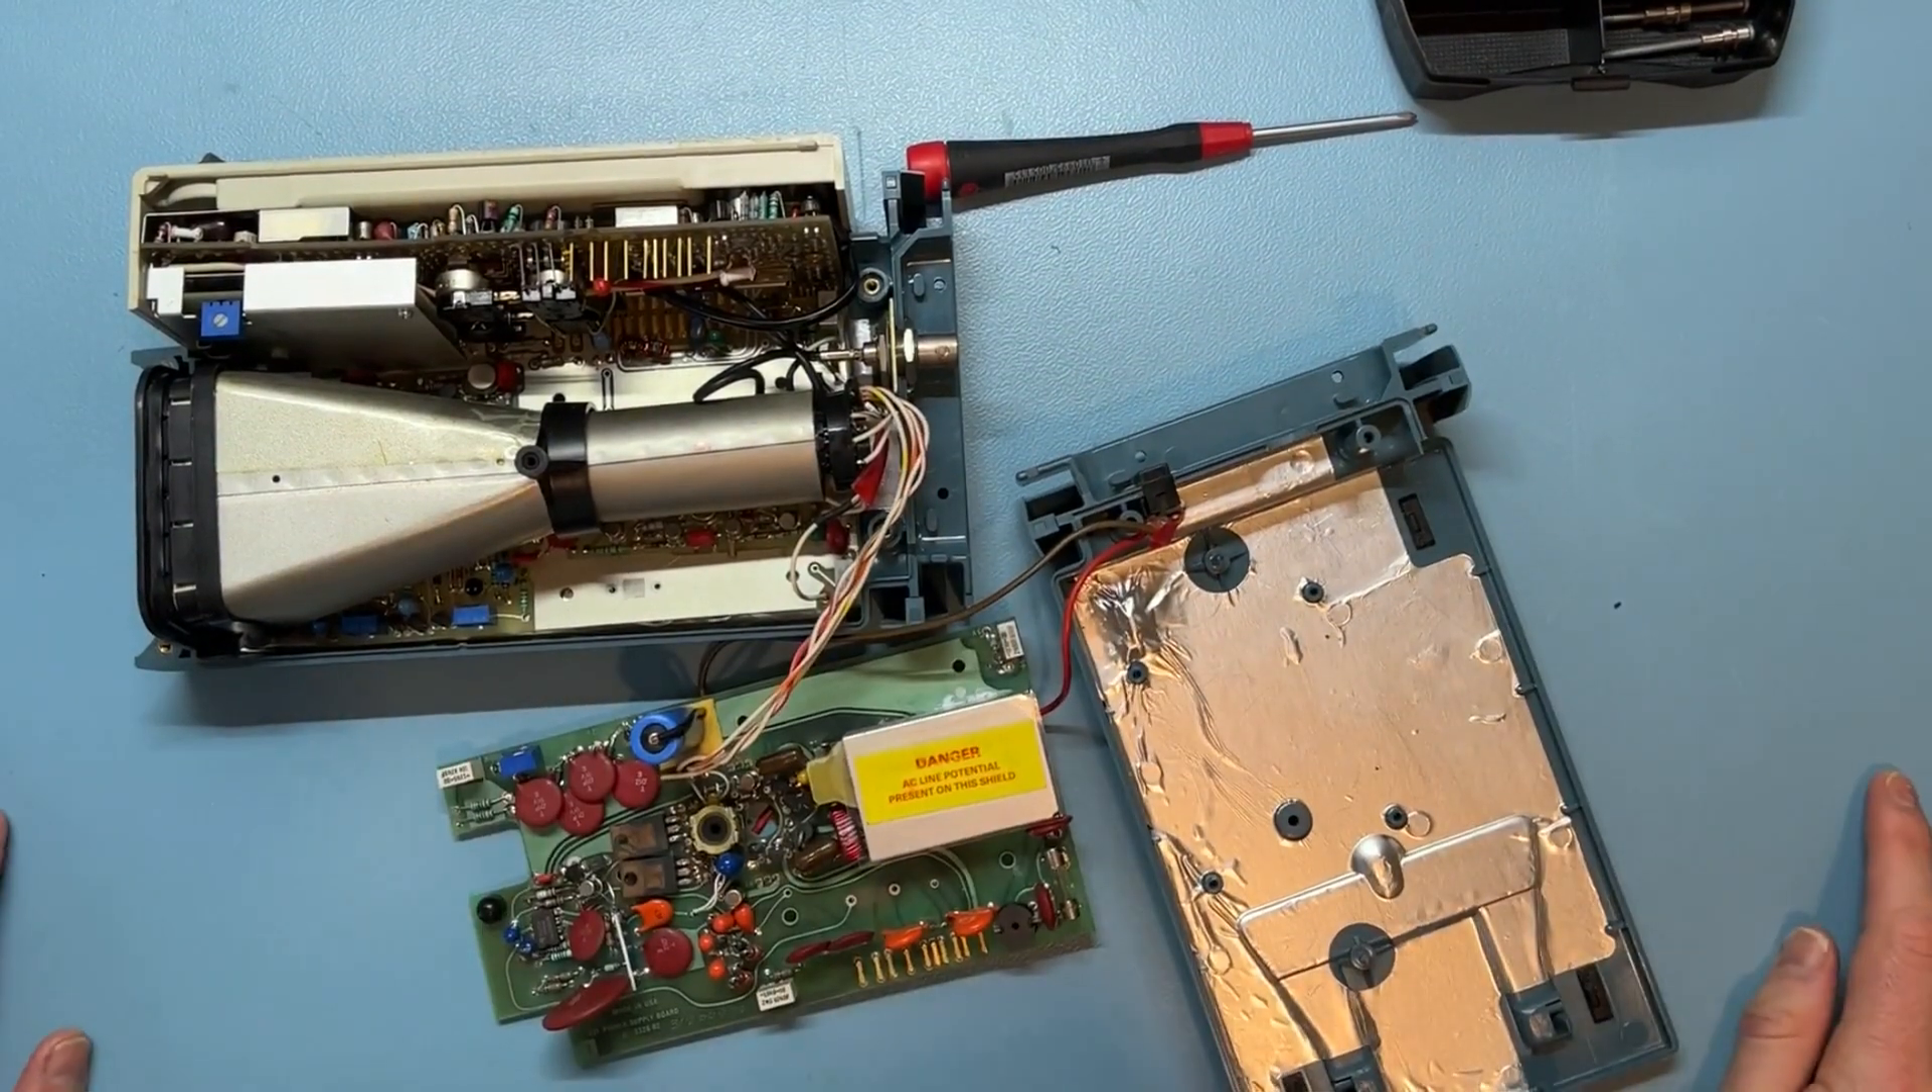And there we have one disassembled oscilloscope.